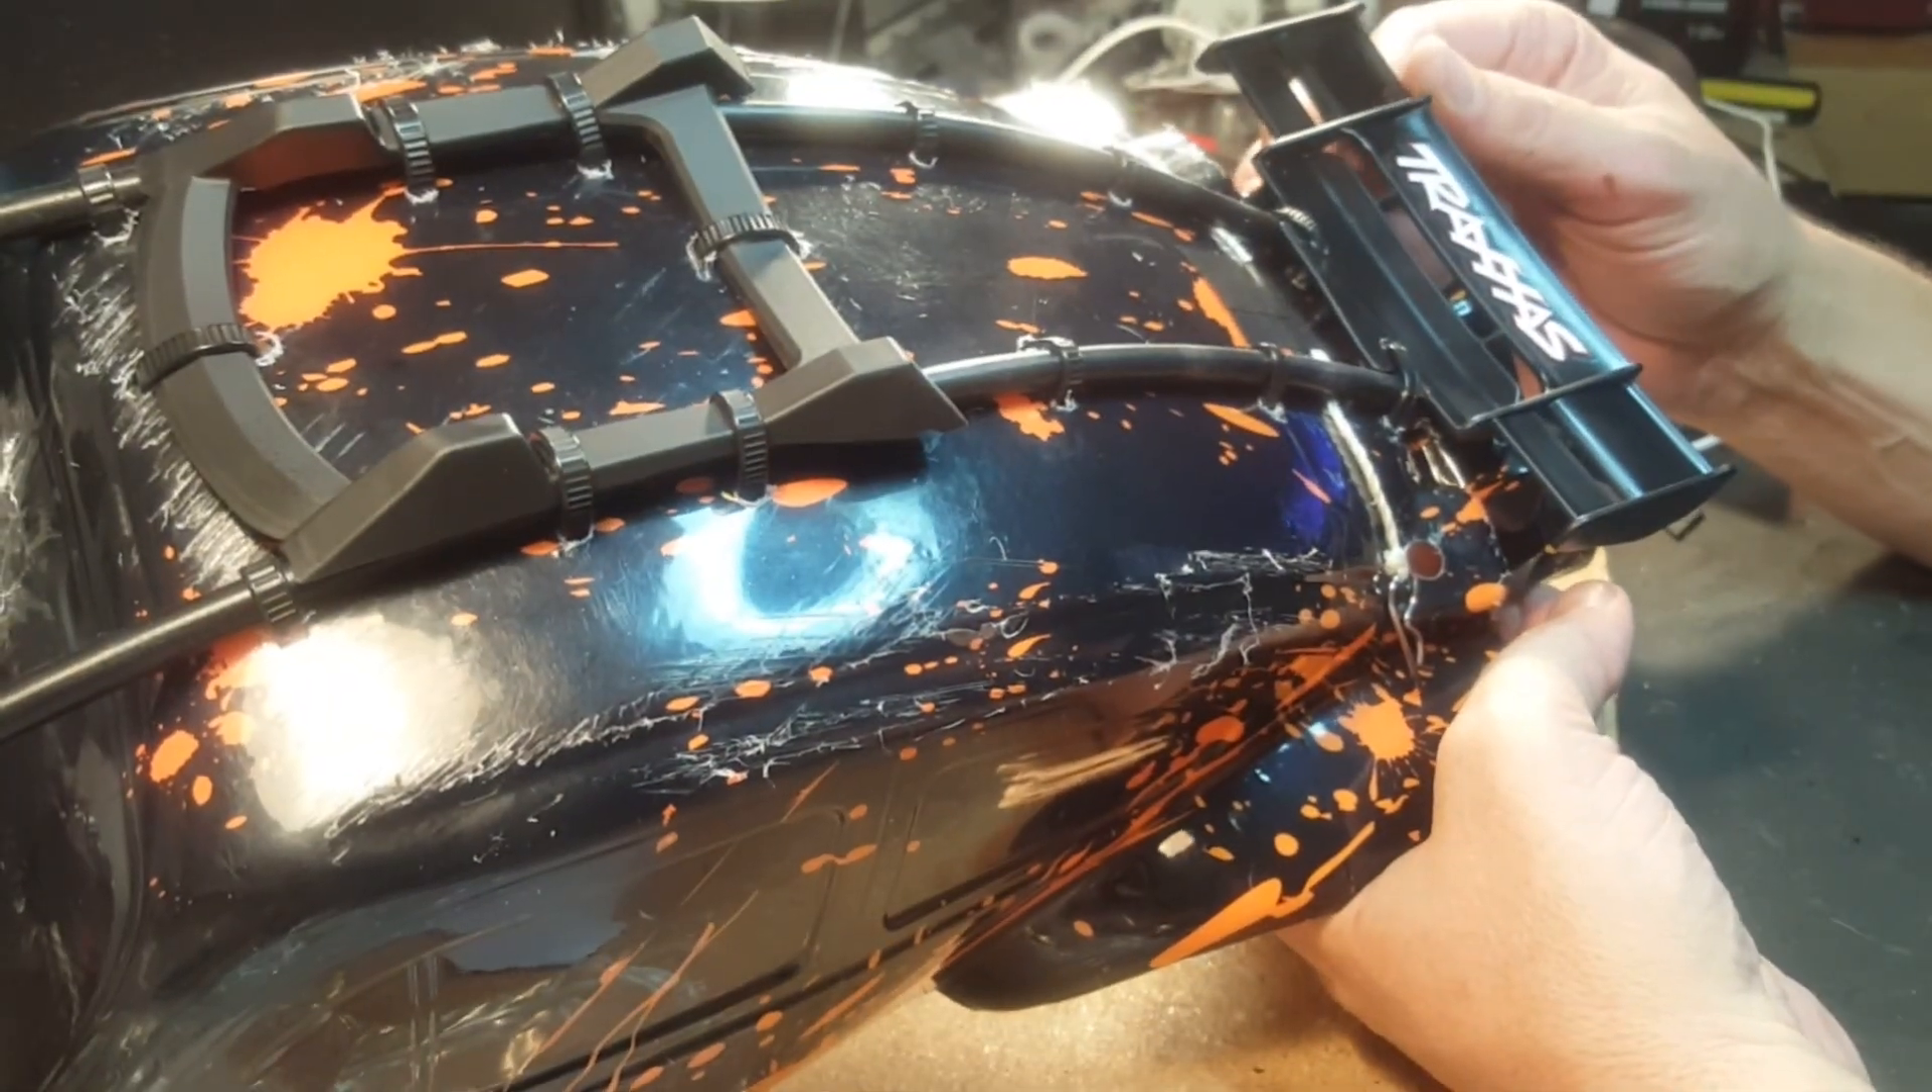So I have zip tied the rods into place. And I also used the, spoiler, the tail fin off of the Rustler 4x4 VXL.